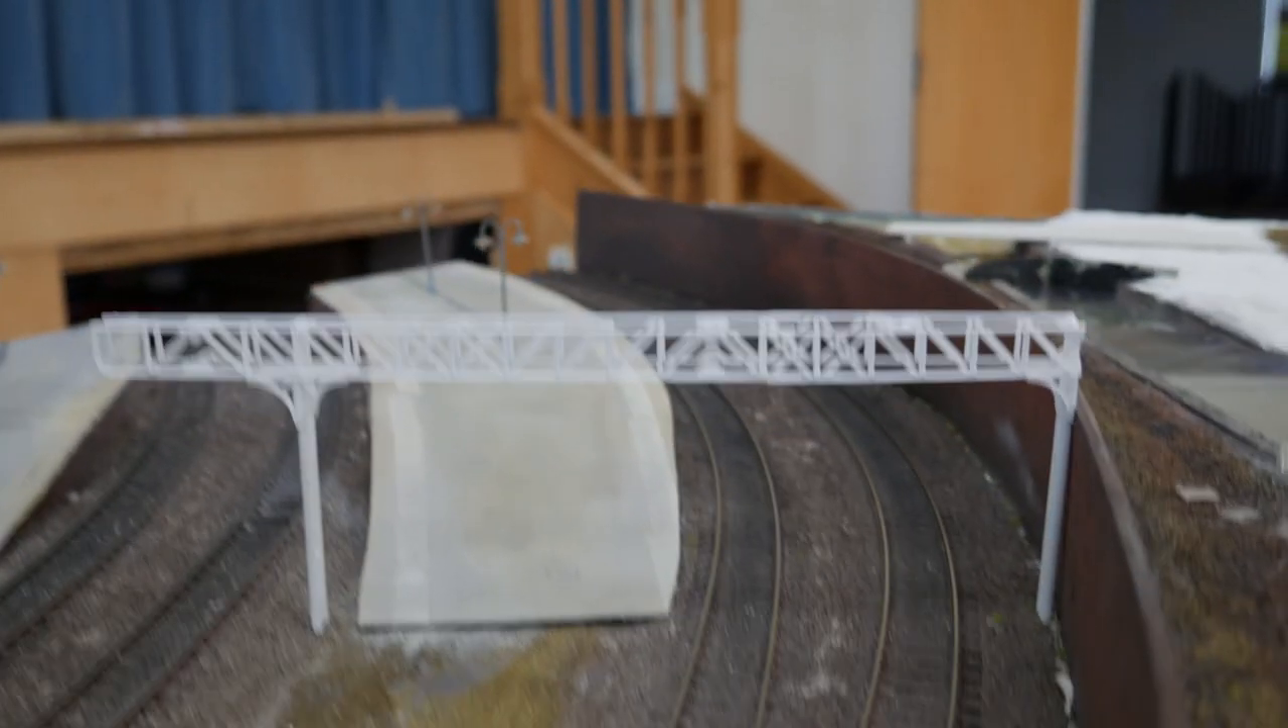You can see the gantry here loosely in place. You can see it spans those two tracks, the platform.